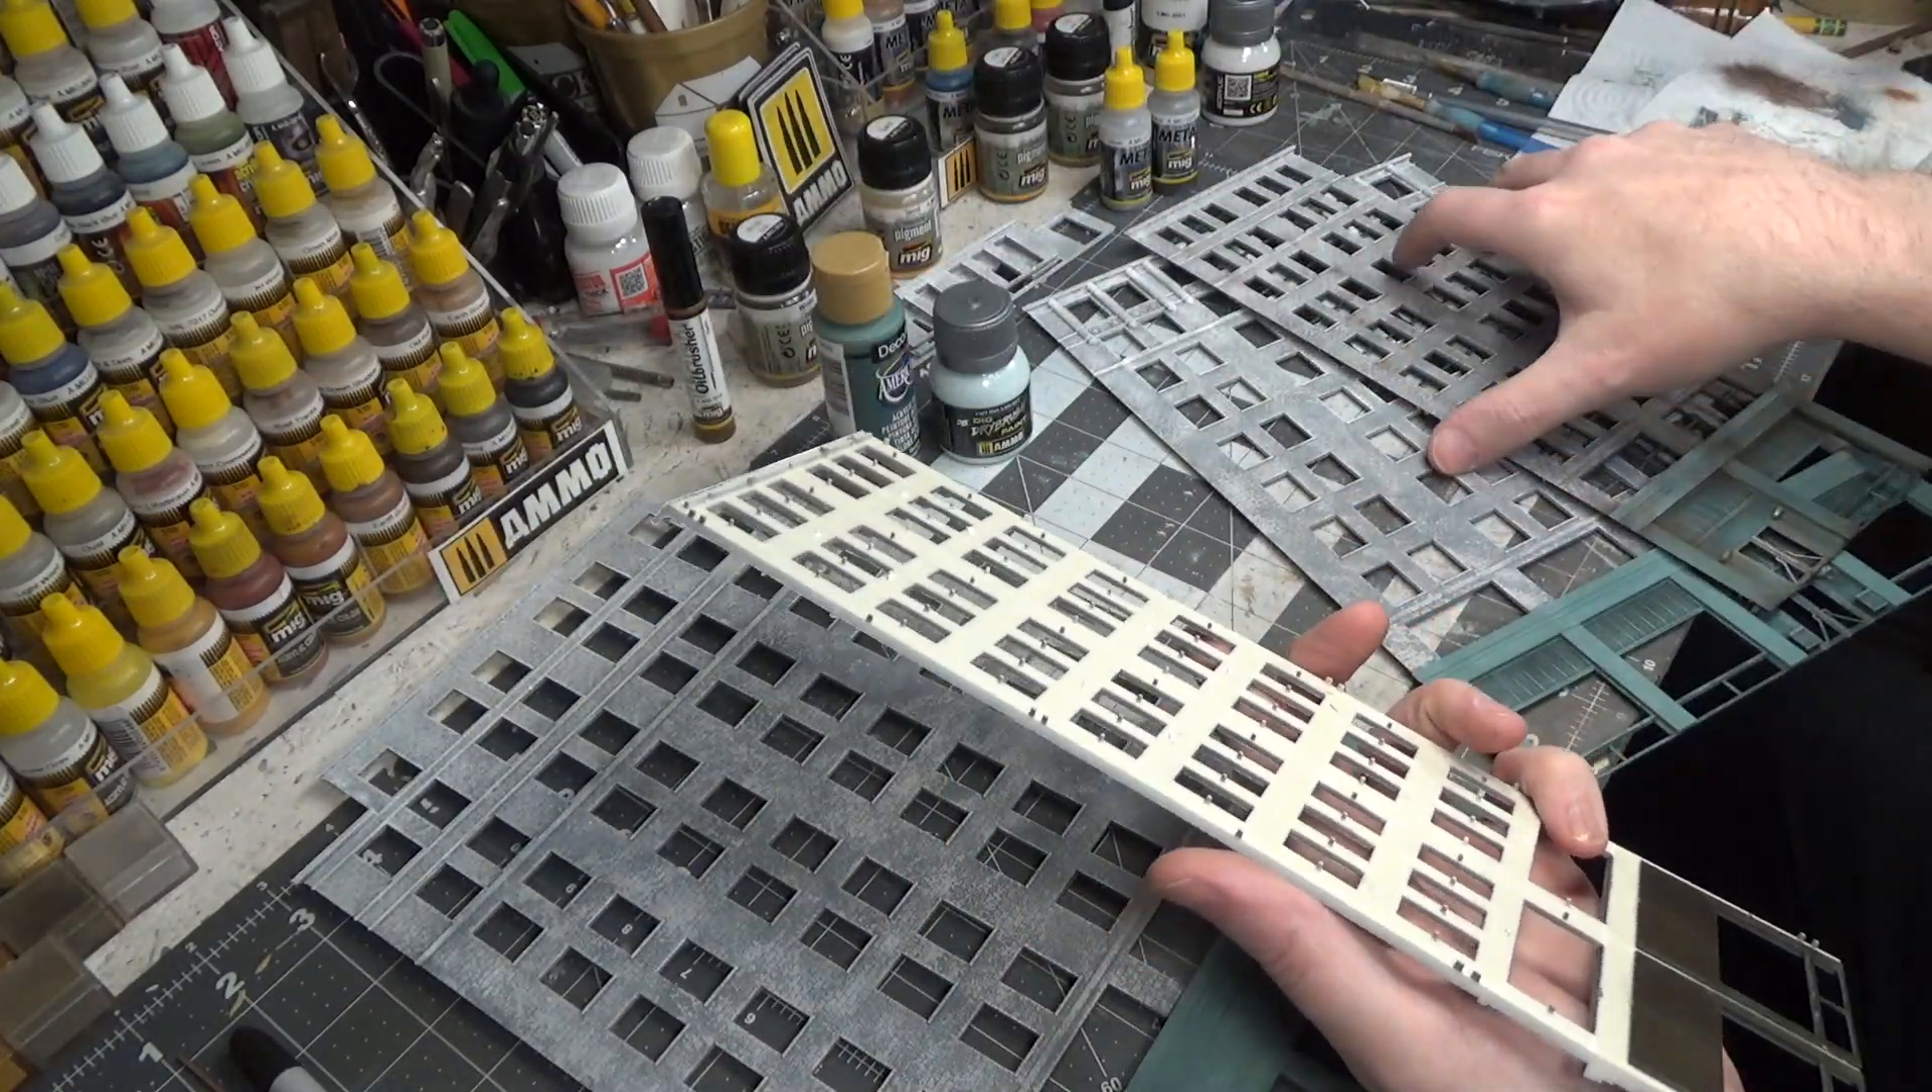And we still have to get all of our windows put in.